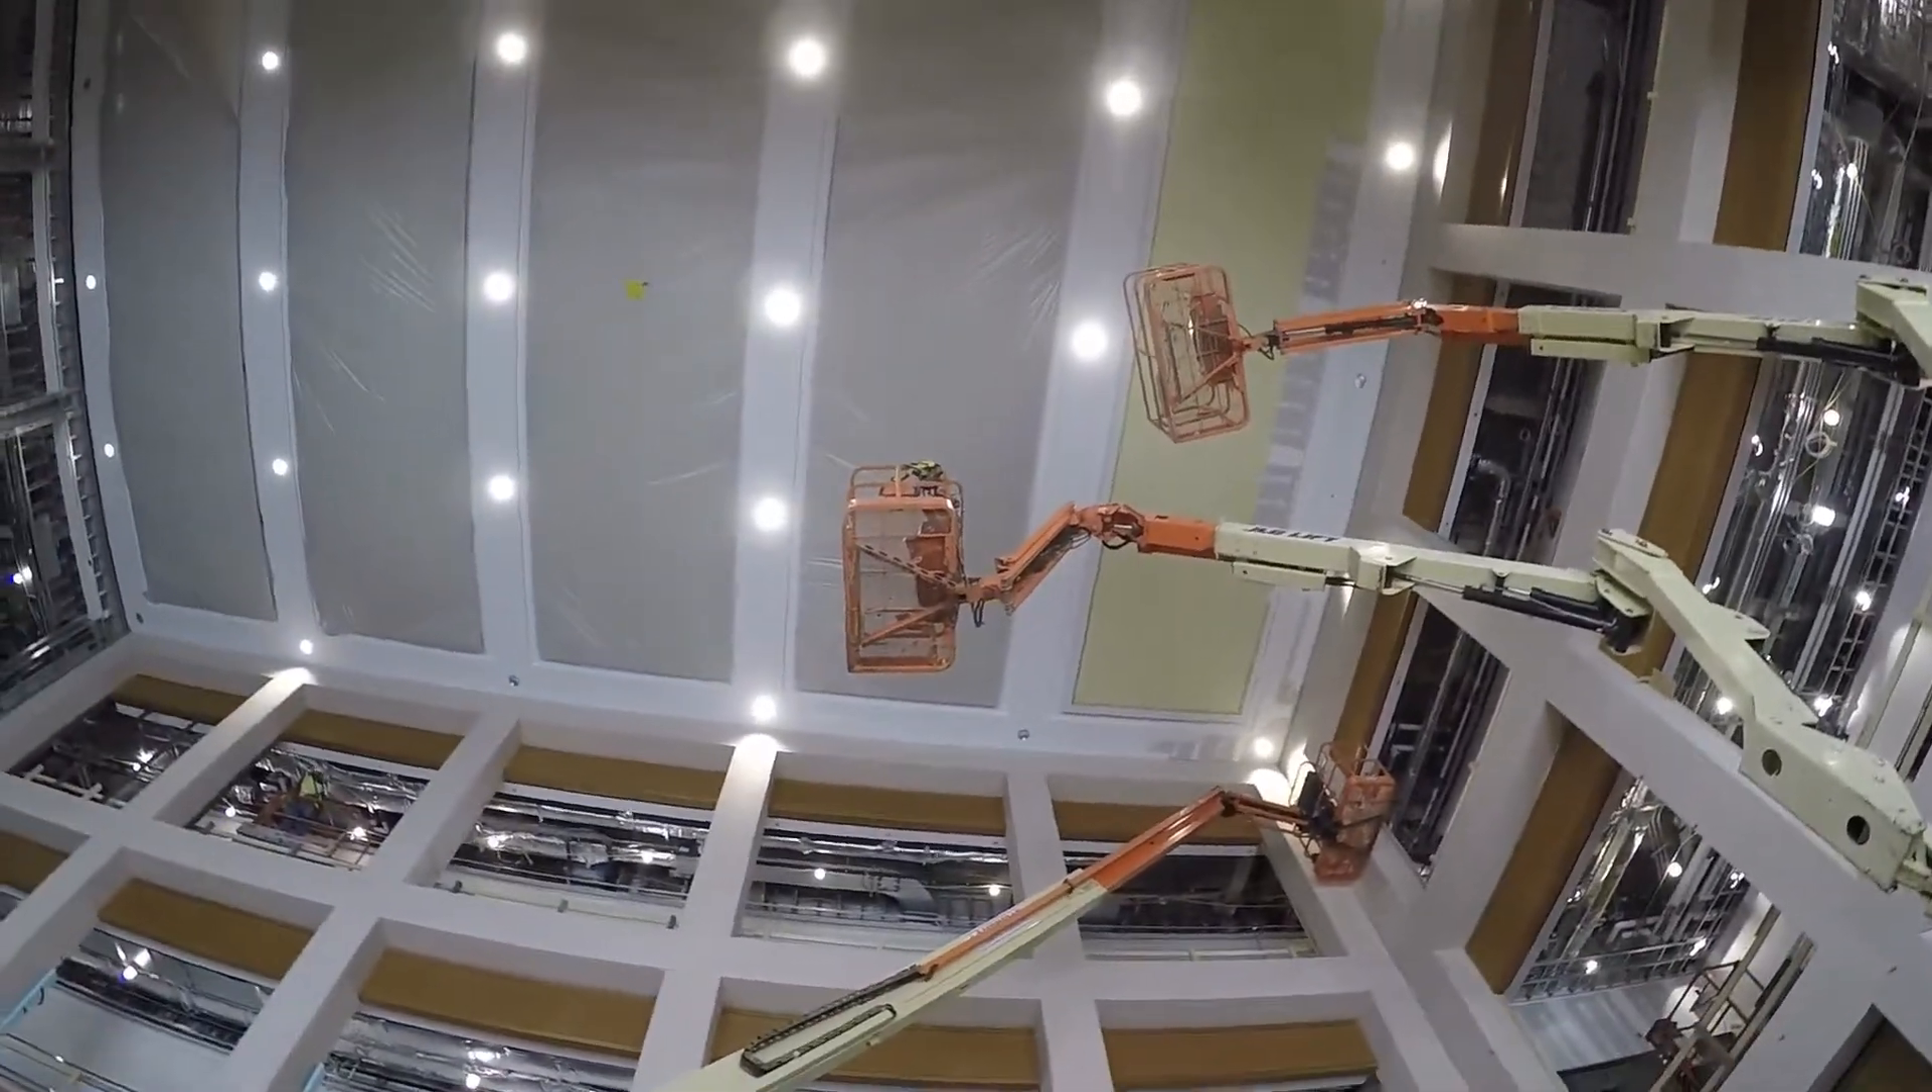Permanent lights are in place. The plastic is in place so that they can spray the ceiling.